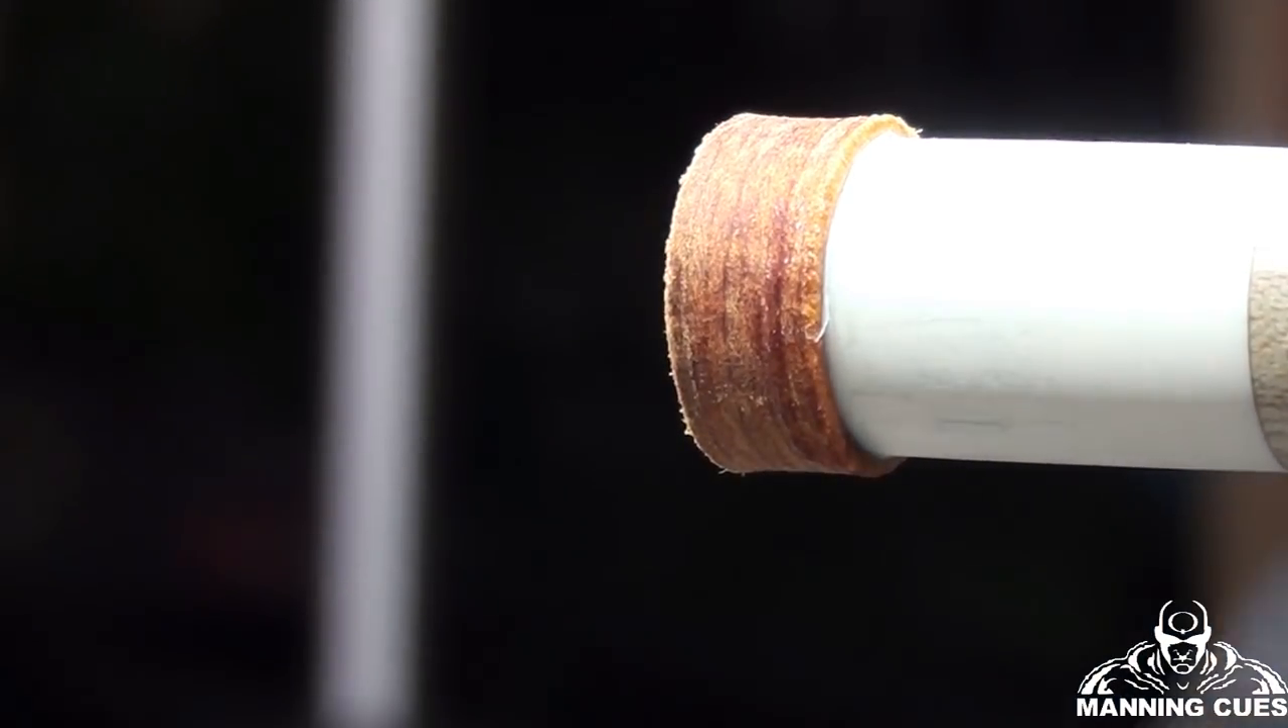So right now you can kind of see that the tip is bigger than the ferrule. And it is all the way around.